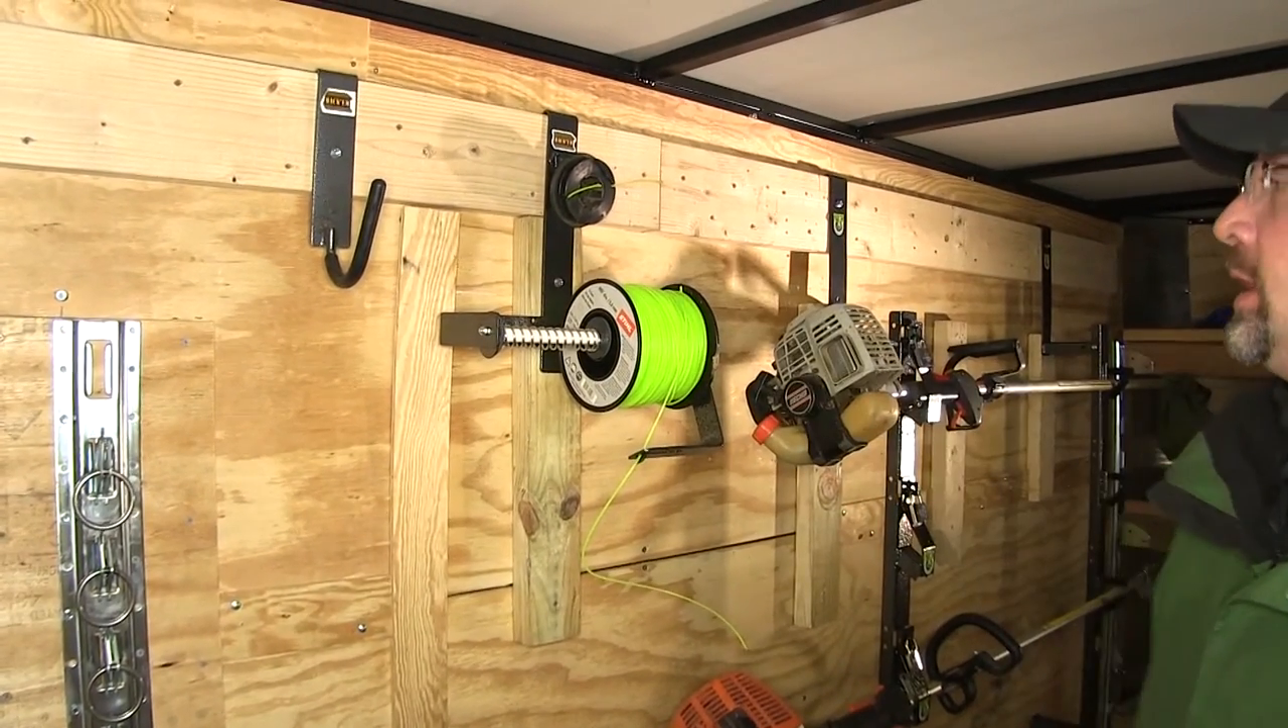Now we've easily and safely secured our trimmer string and extra spool here on our rack up and out of the way.